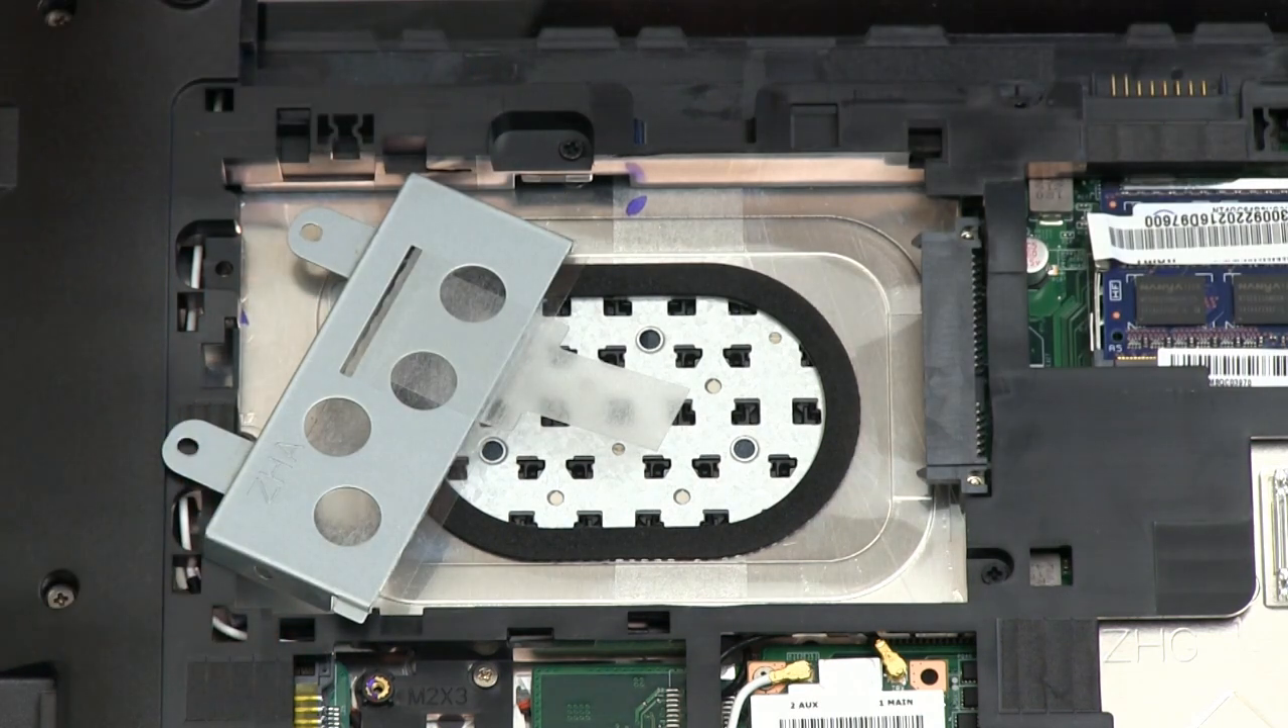And that has removed this little mounting bracket, so we're ready for the SSD.